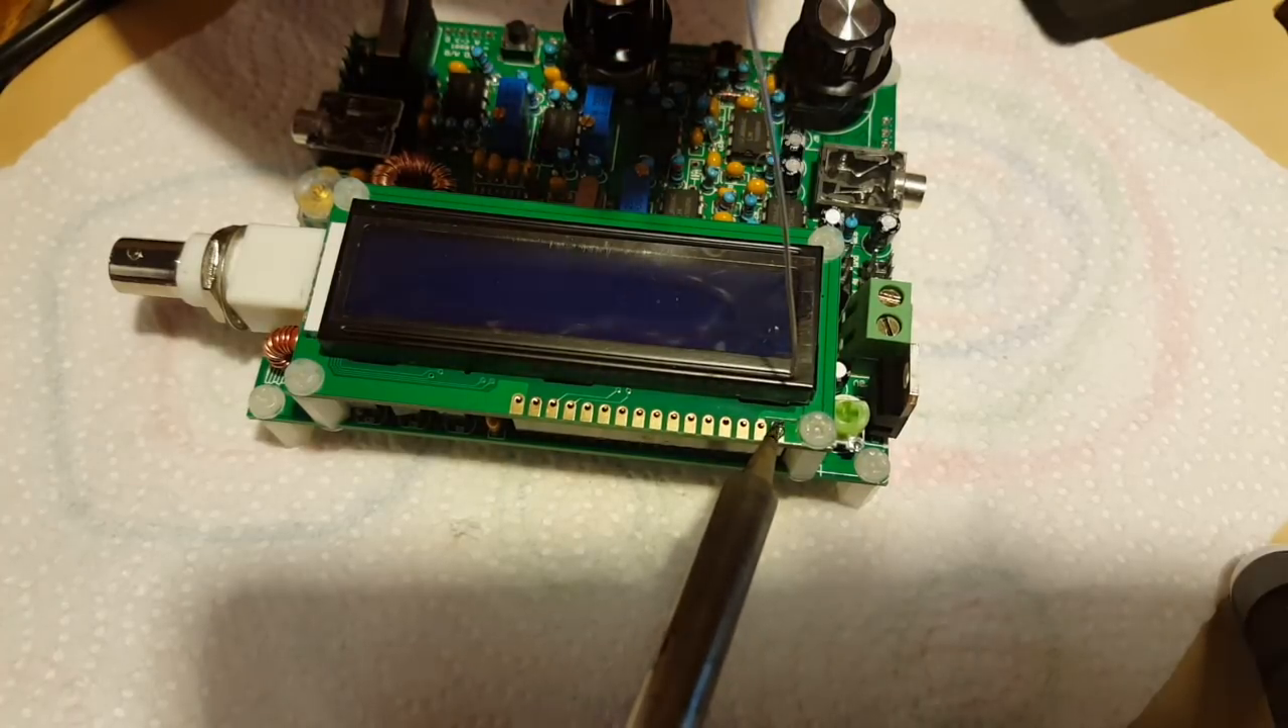And now I'm soldering the LCD screen and that will be the last step before turning it on actually.